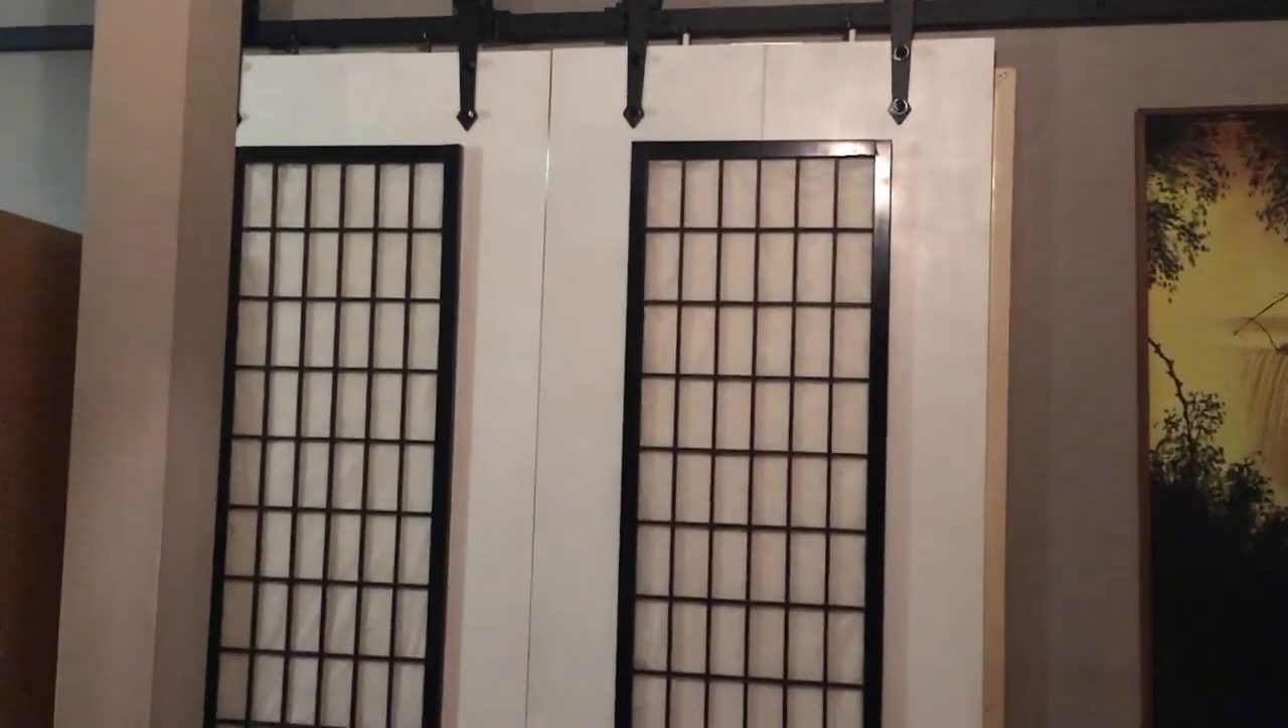Now my sliding doors are completed now.